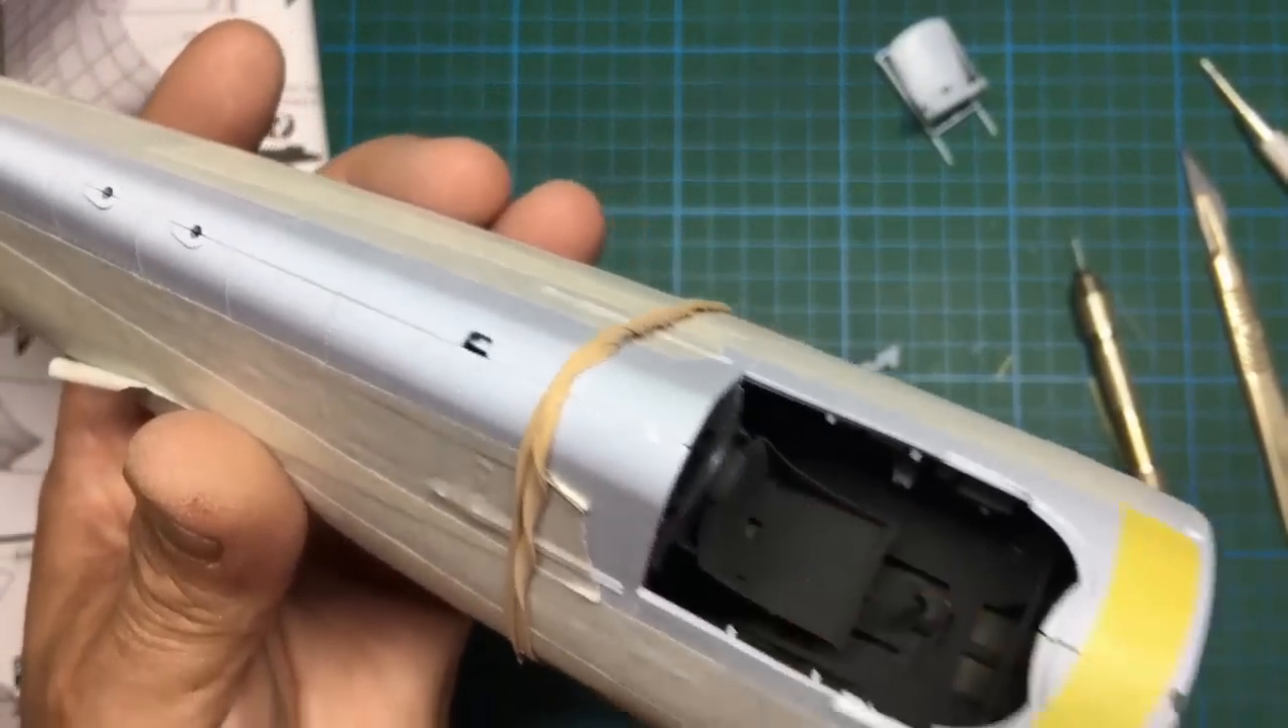You can see that the seat frame is in.